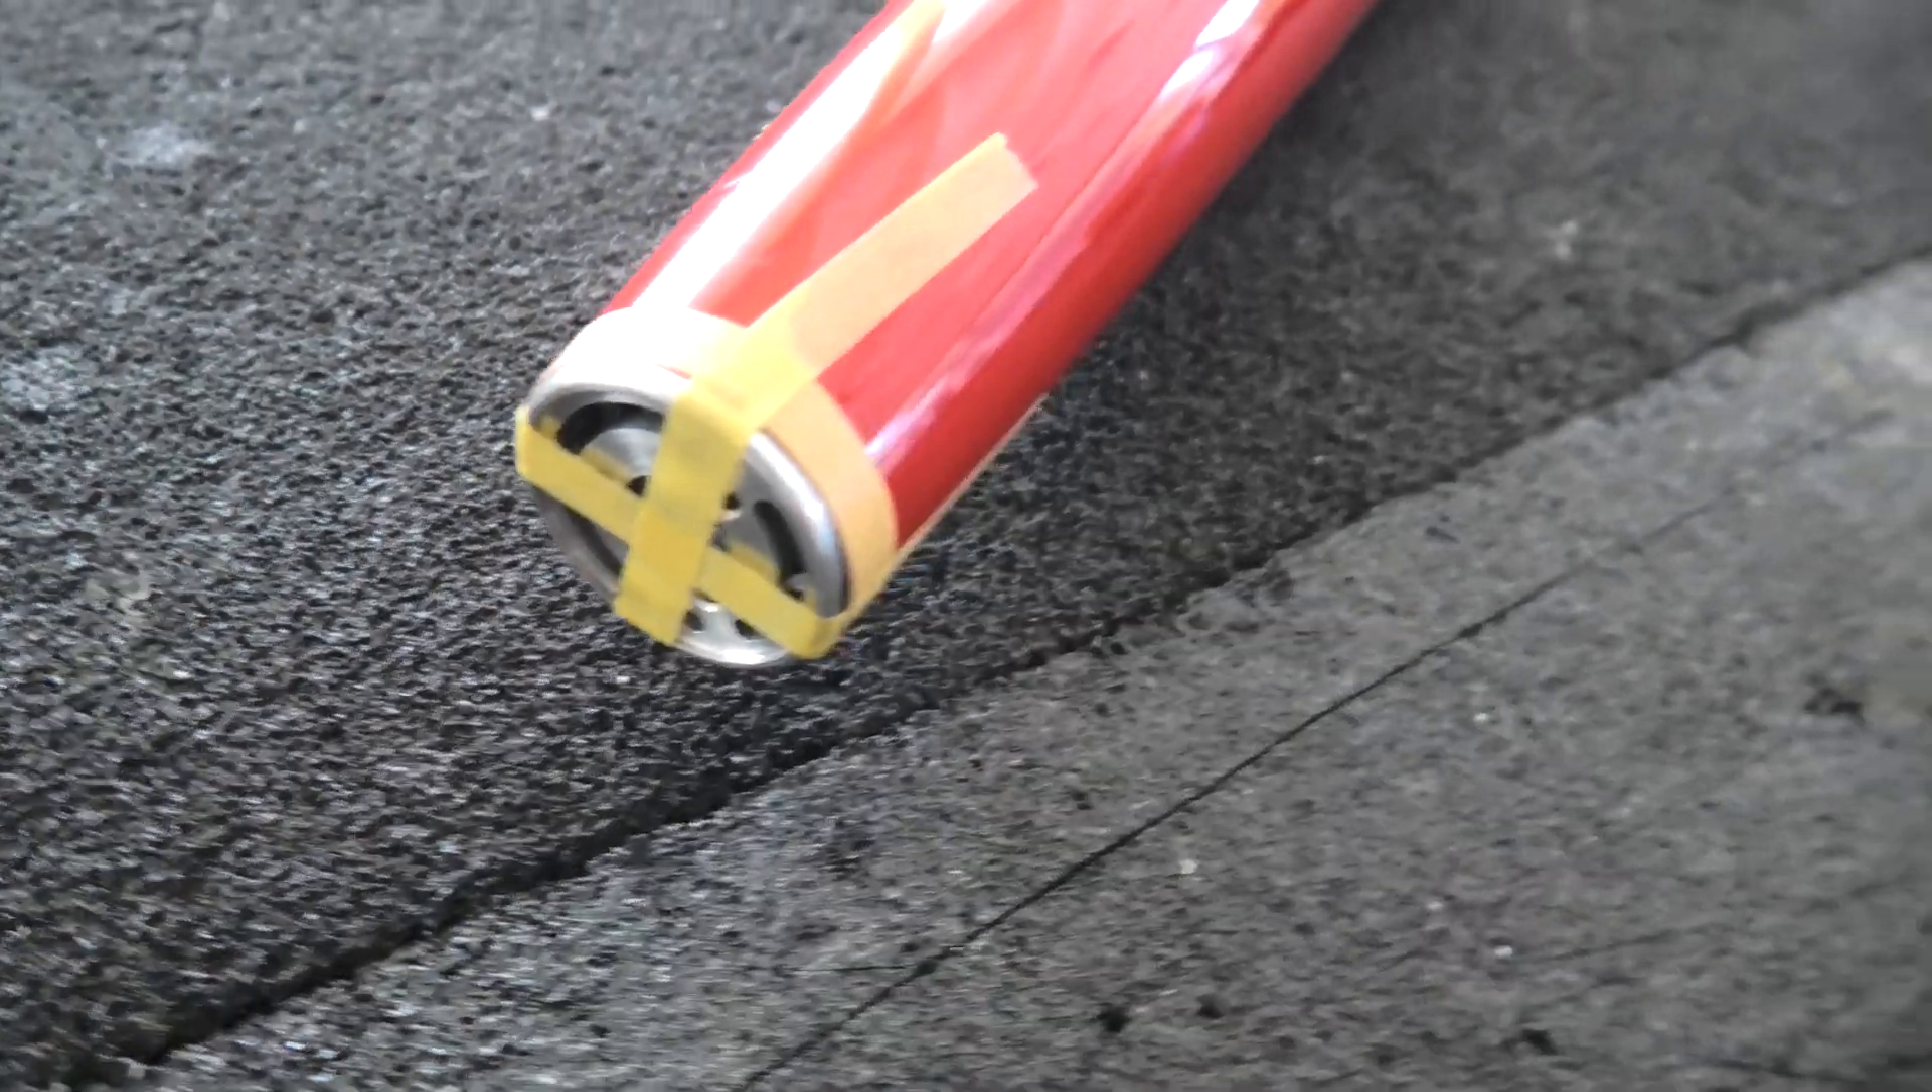The firewall or the CNC motor mount is installed and it's taped in place.